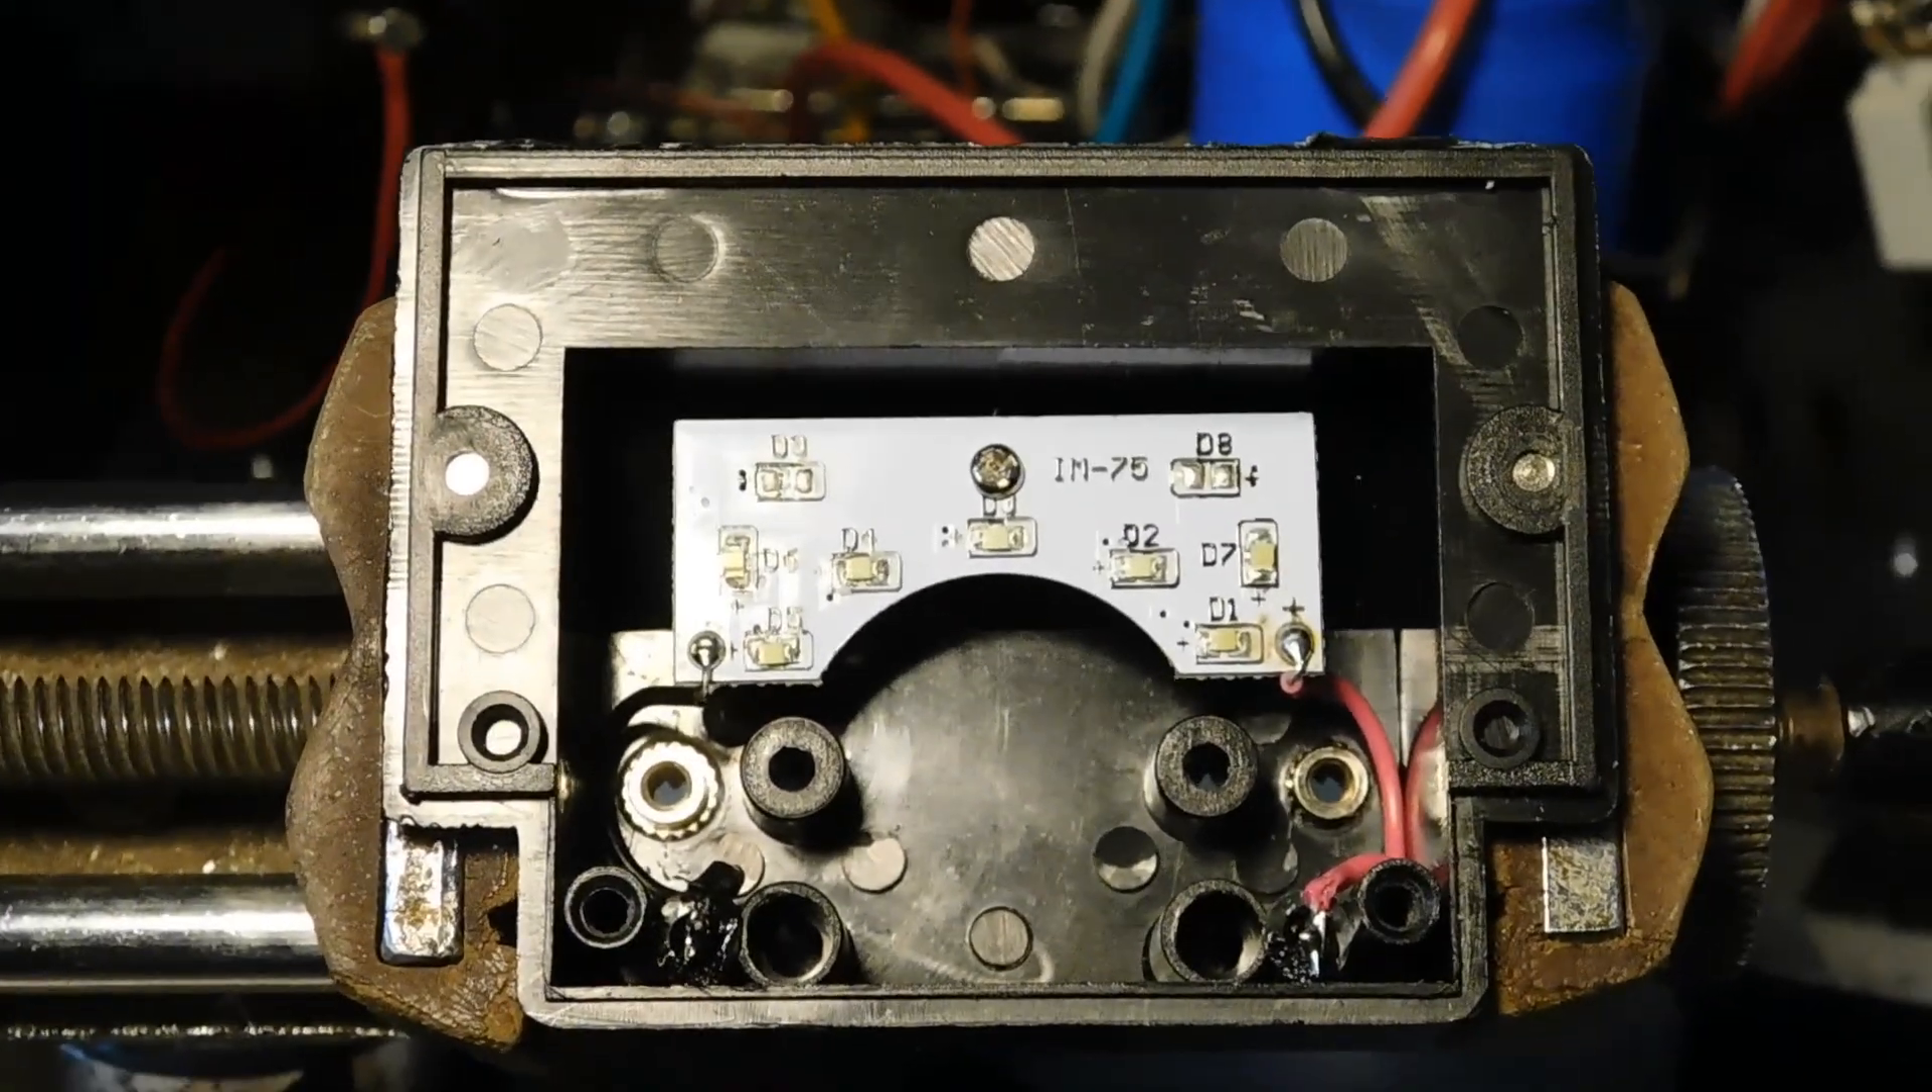Ok, here's what it looks like with the LED board installed.